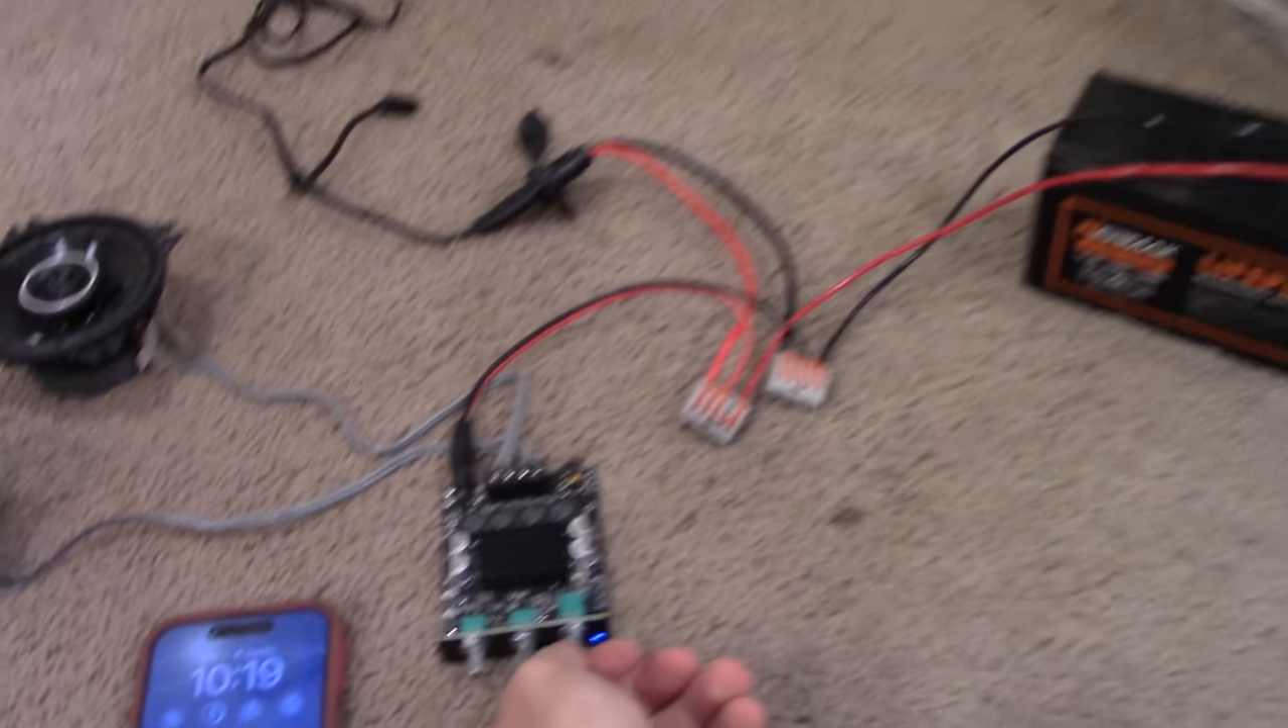Now we have the battery hooked up to these connector boxes red and black through these wires.